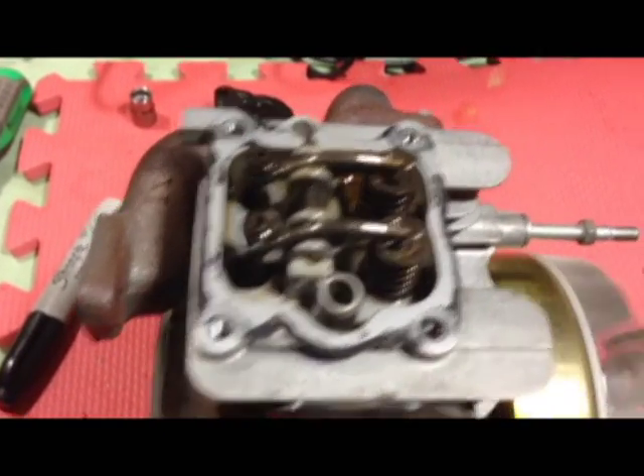Alright, I've got the valve cover off of the Honda EU 1000i 1 .8 horsepower Honda motor.